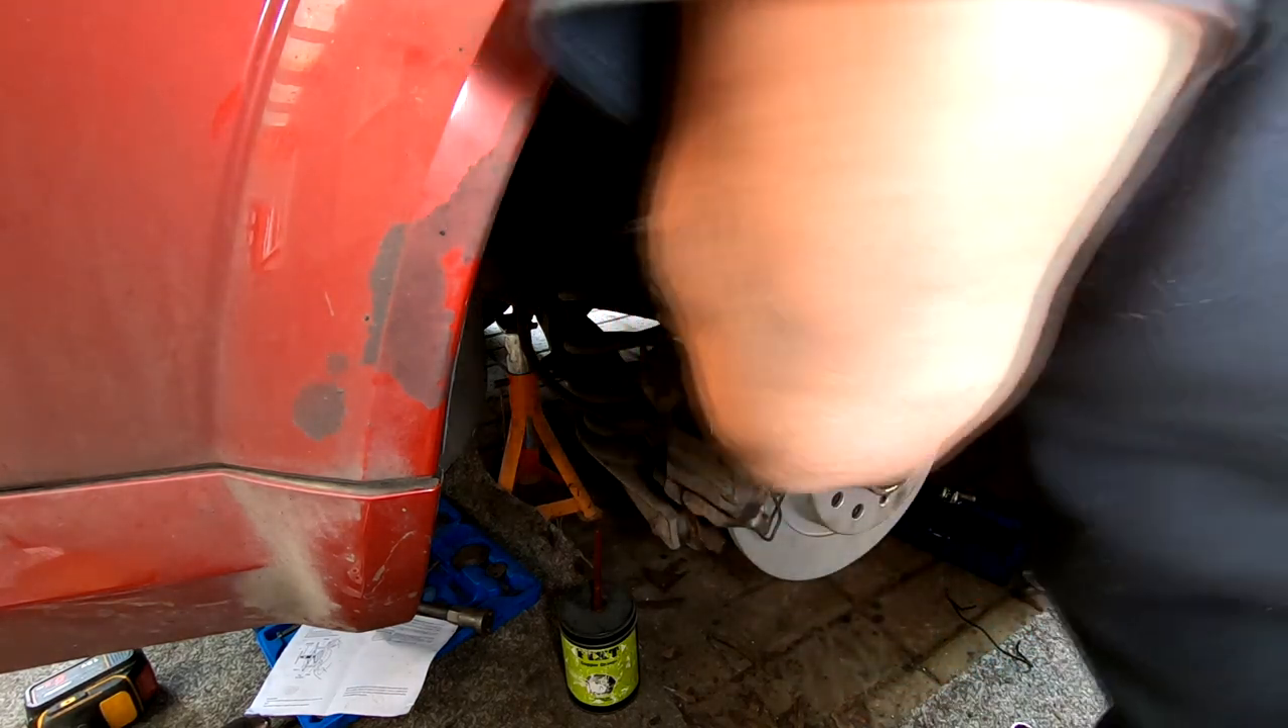I've just got to put the wheel on and then we can safely say this side's done.